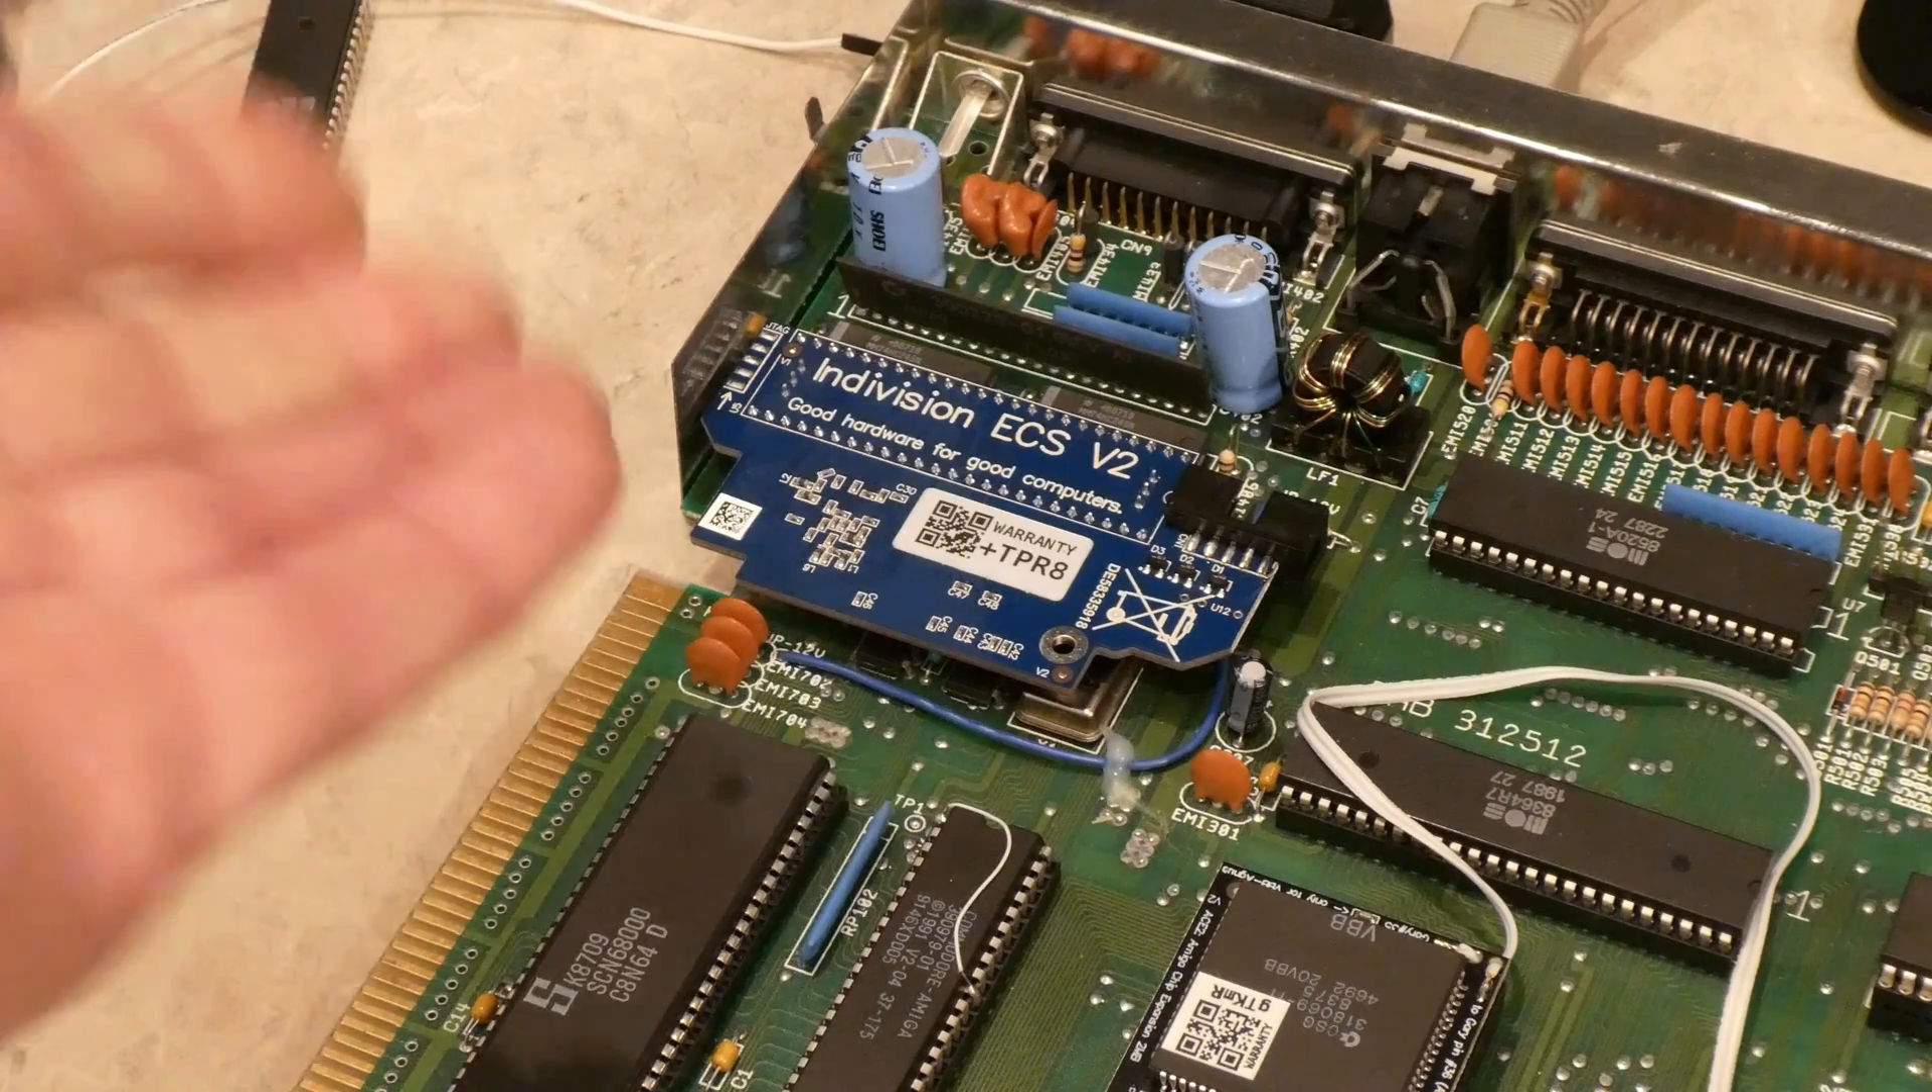Hello, and as you can see, I have installed the ECS version 2 from Indivision.